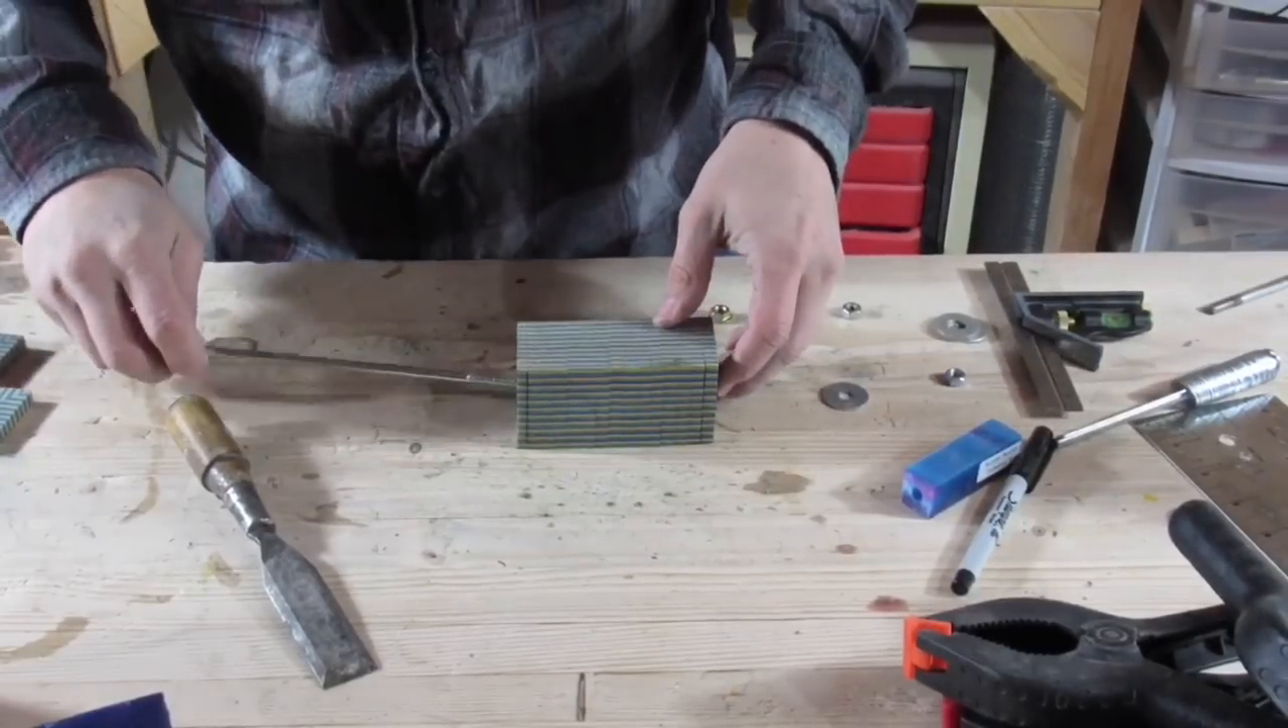So my bolt is entirely too long for my blank so I've got this just random drilled out pen blank I'm going to use as a spacer so that I can put my bolt on the end here.